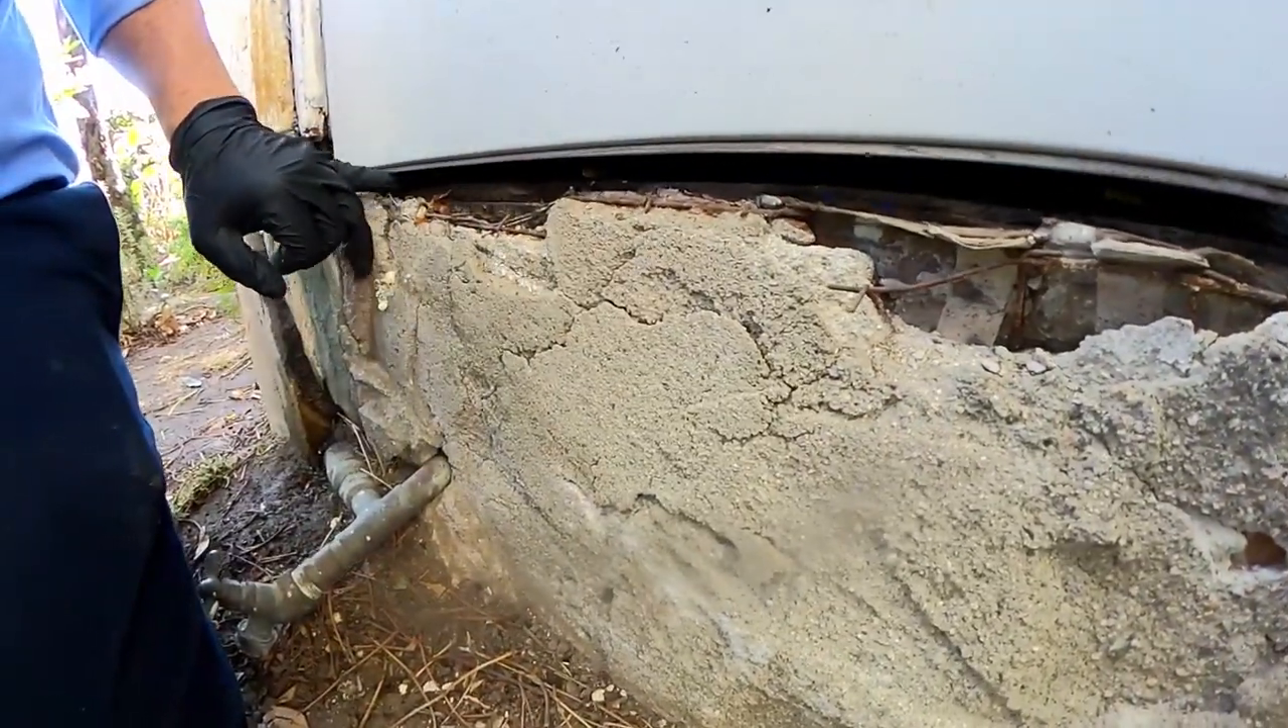We found this exterior tankless water heater closet door. The rats were coming into here through this area, which doors is a huge entry point. Look at that big gap right there, massive gap, and then at the bottom as well.